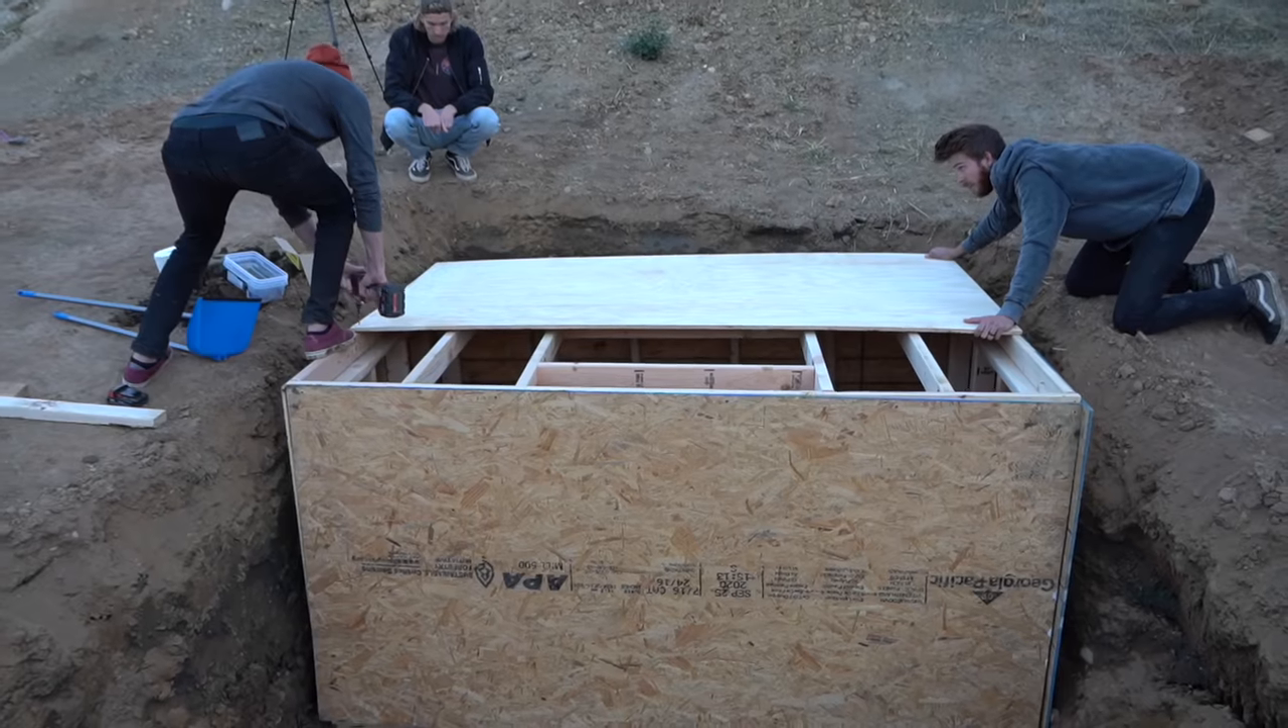We're almost complete with the box We're putting the roof on.